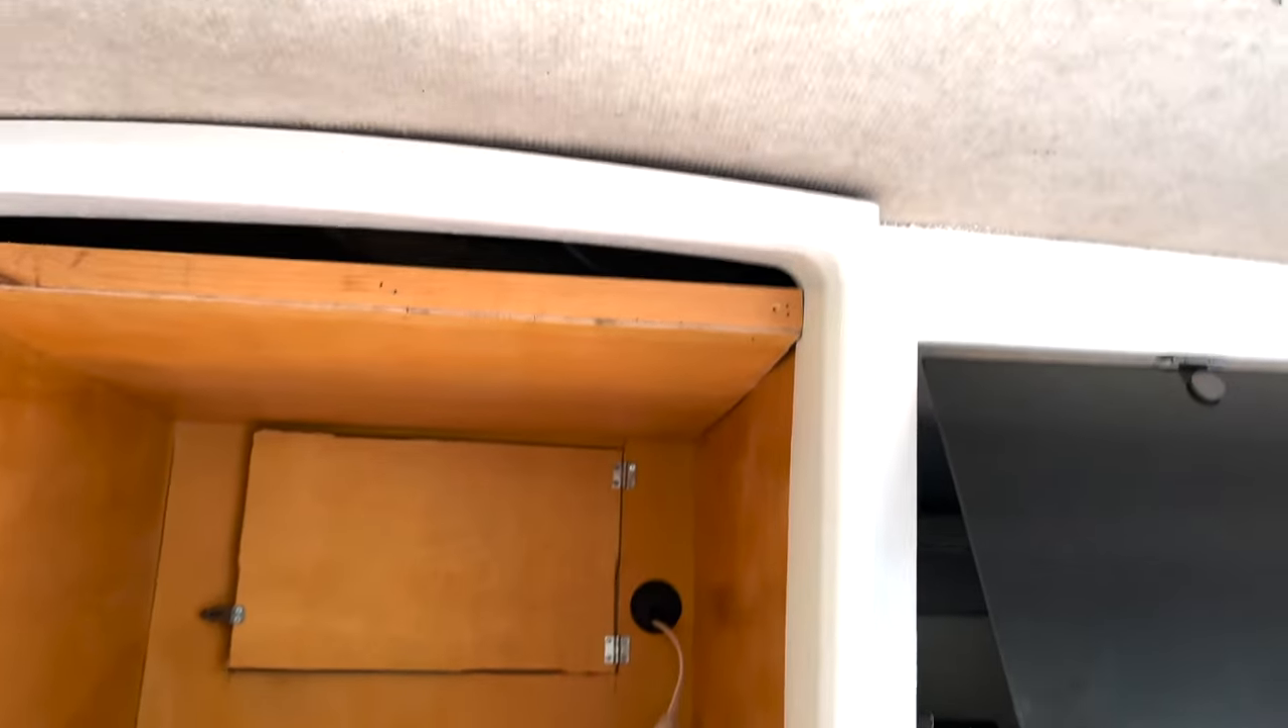But that painted facade now covers up the ugliness. There's still a little gap there at the top.